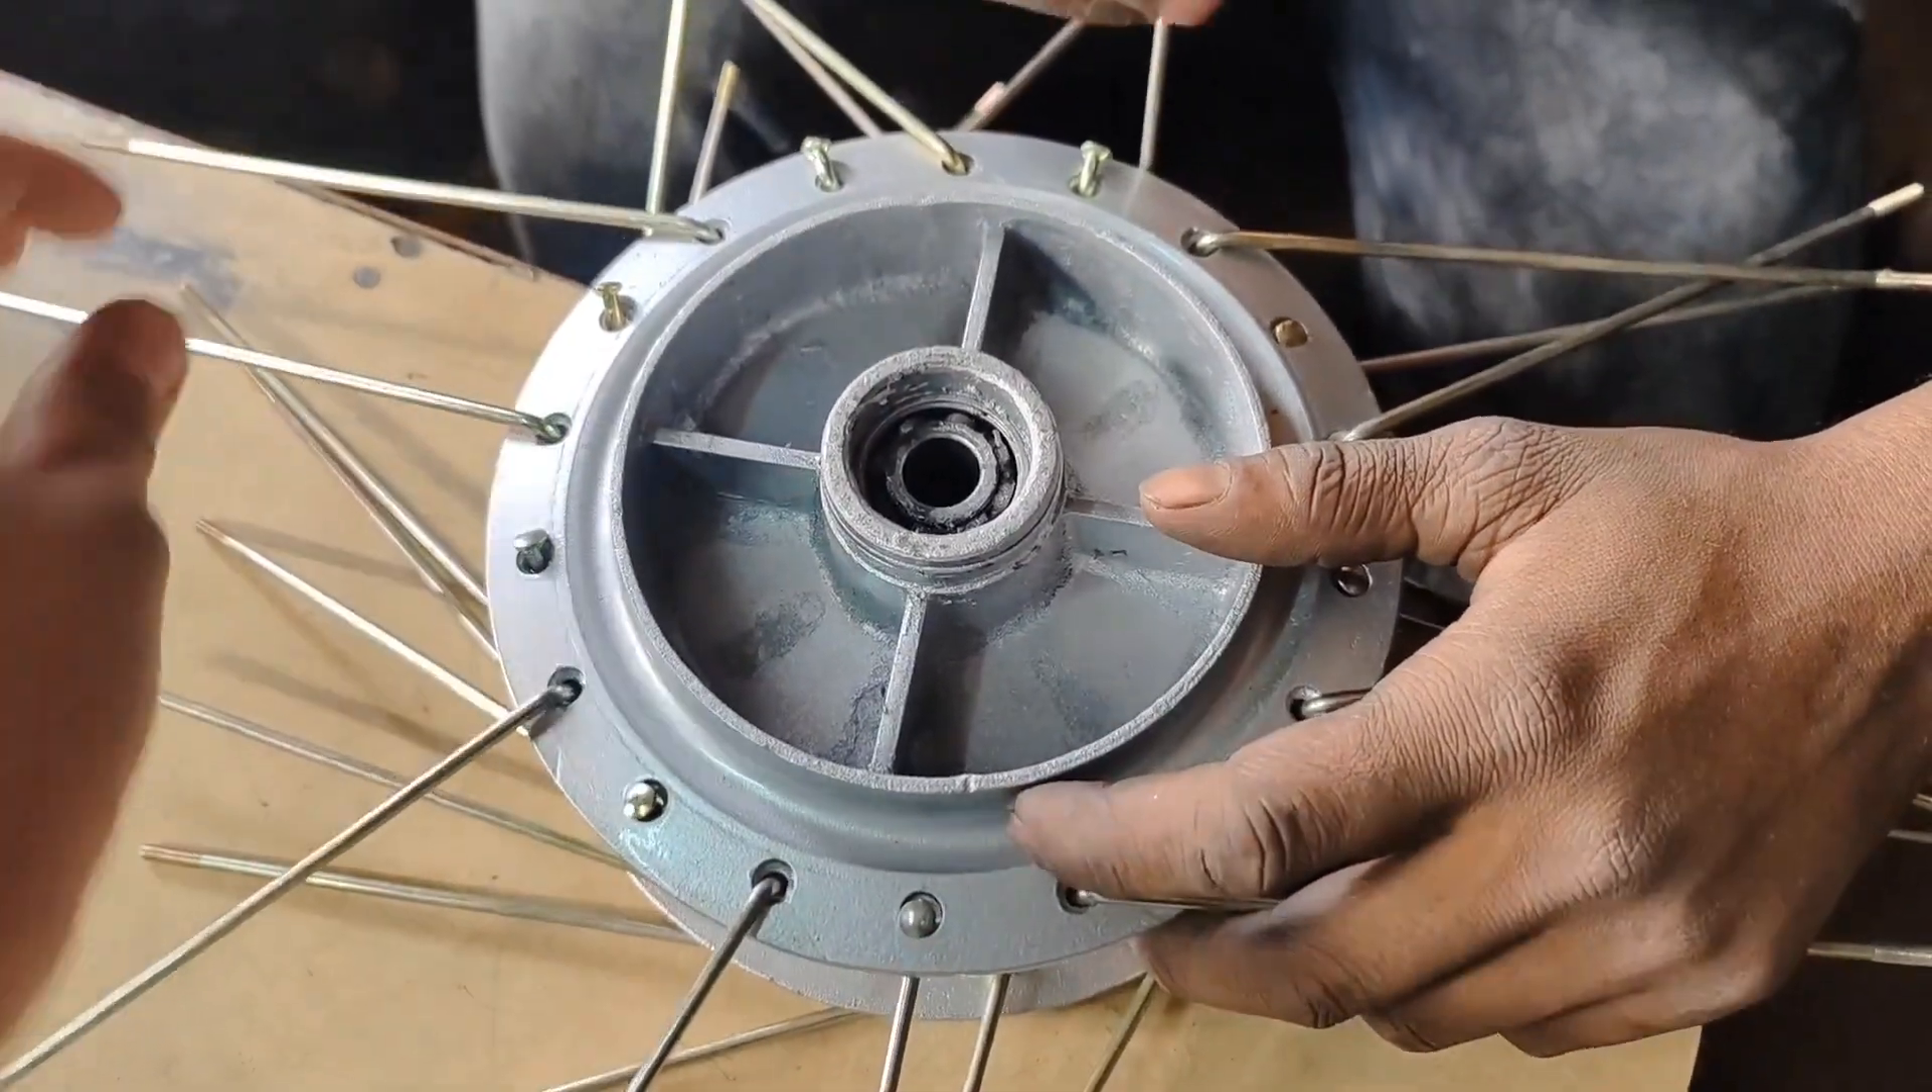ये हब में तिली डल गई है।